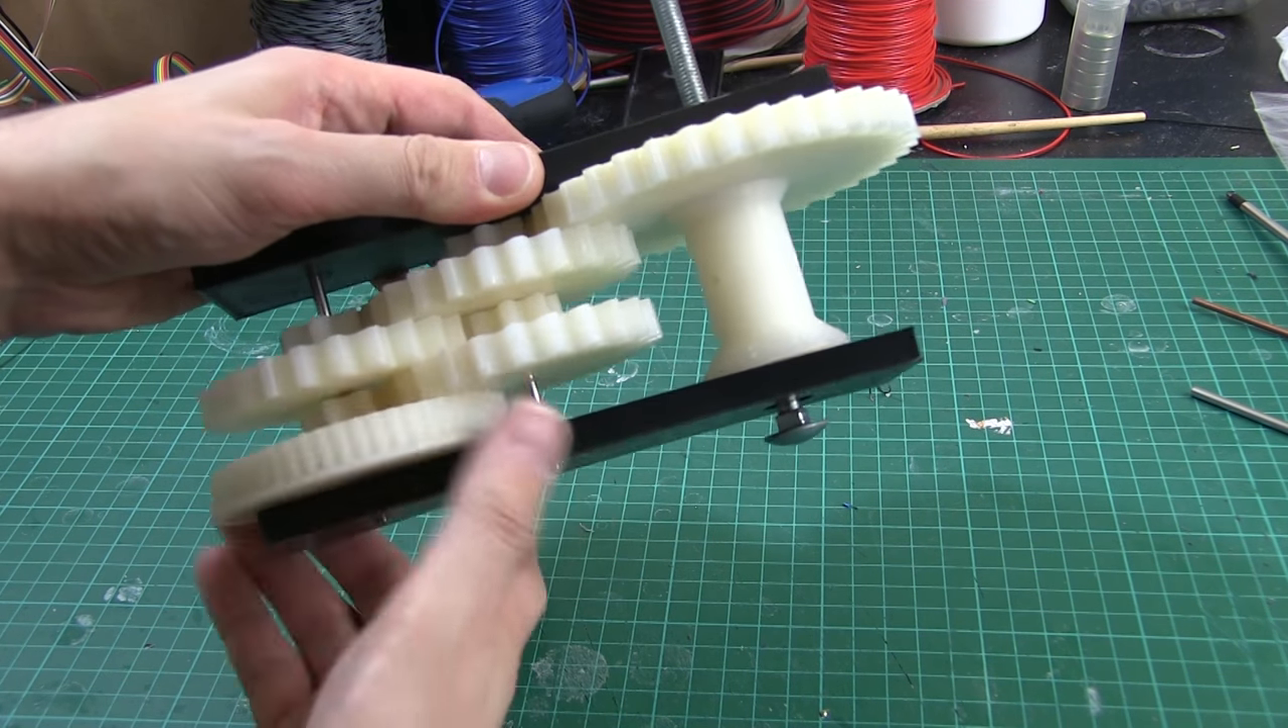So now I've got the big gear in.